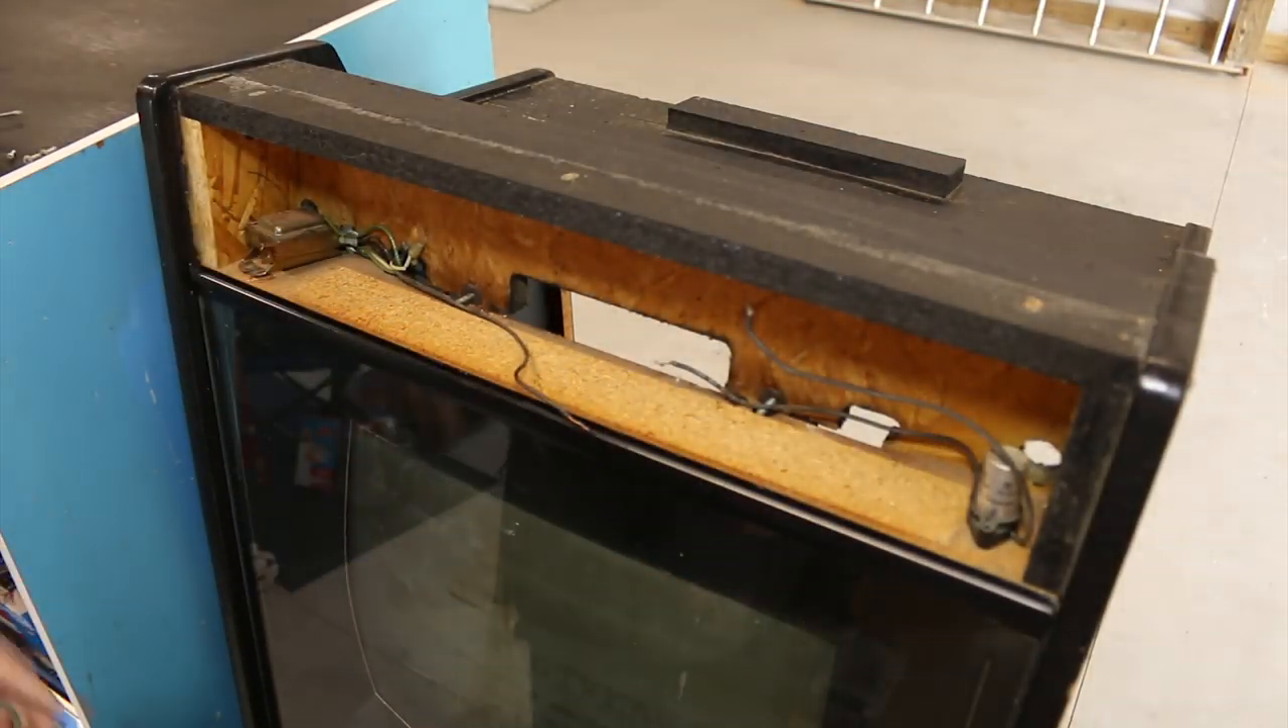Let's see, so we were able to get the main fixture part out. And we have the ballast to get out.